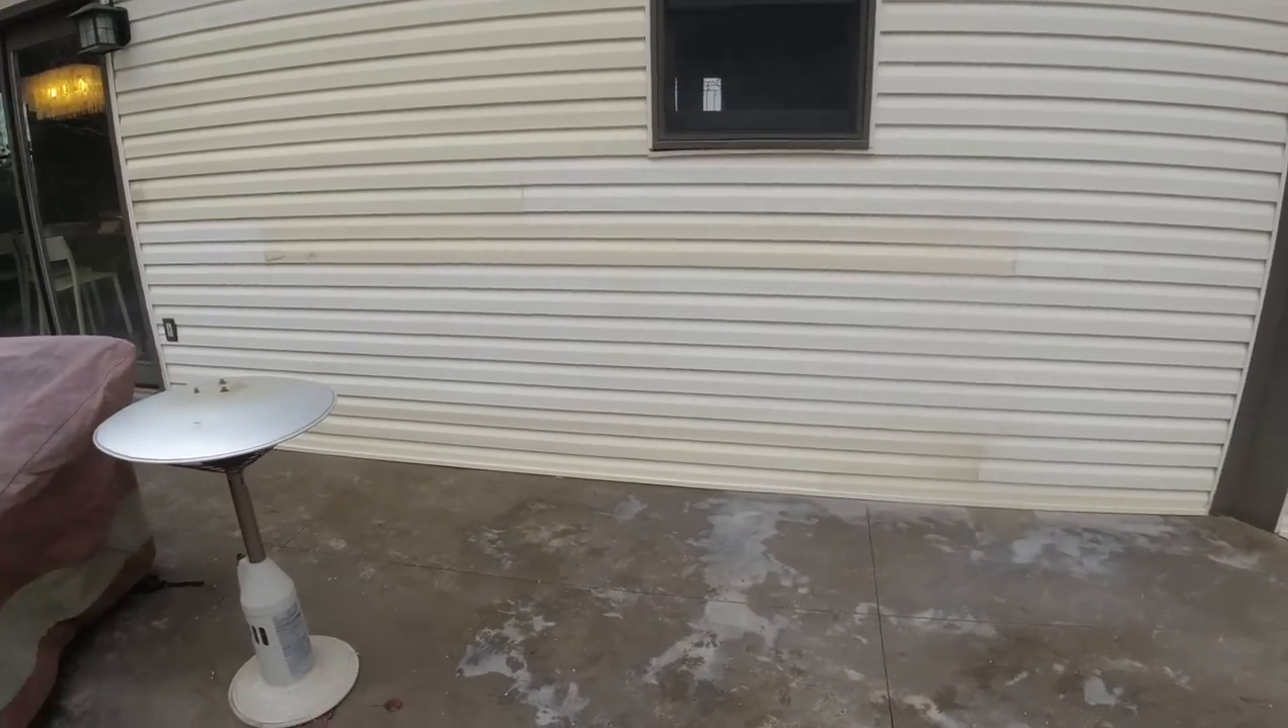Okay, this is a wrap. I just got done putting the siding back on.